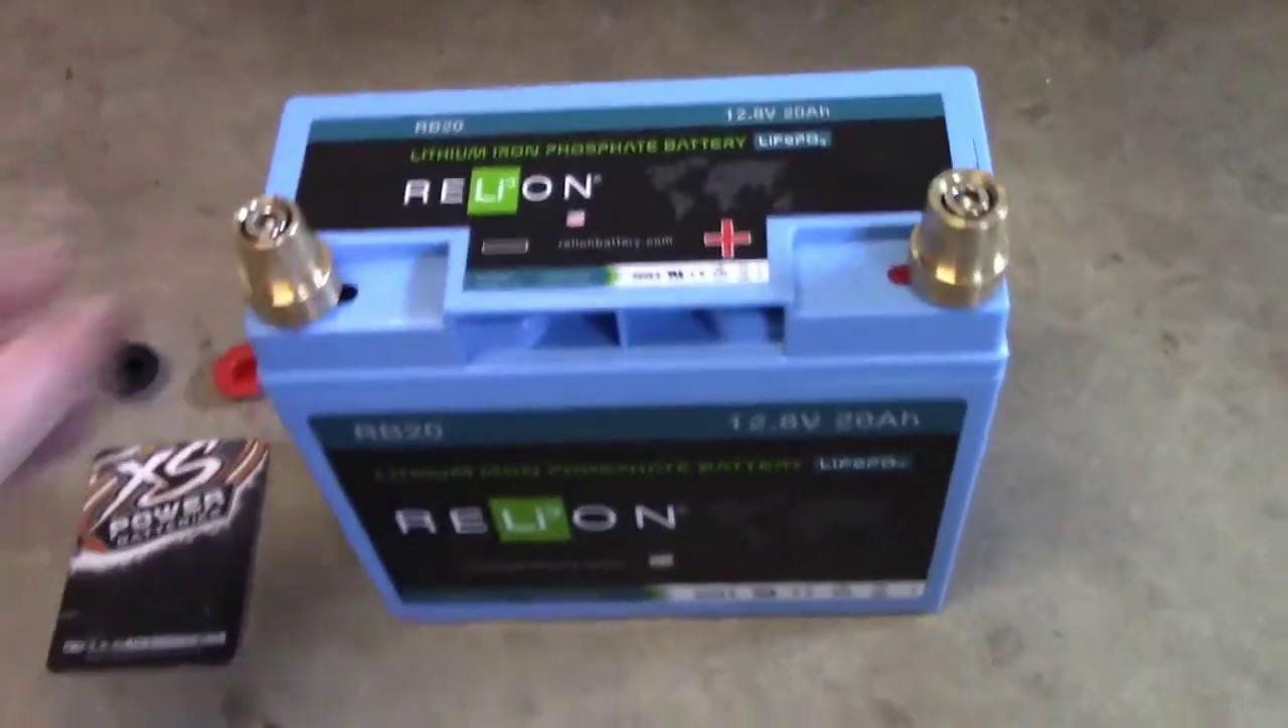Okay so here it is with the post adapters installed. Nice brass units to just go right in.